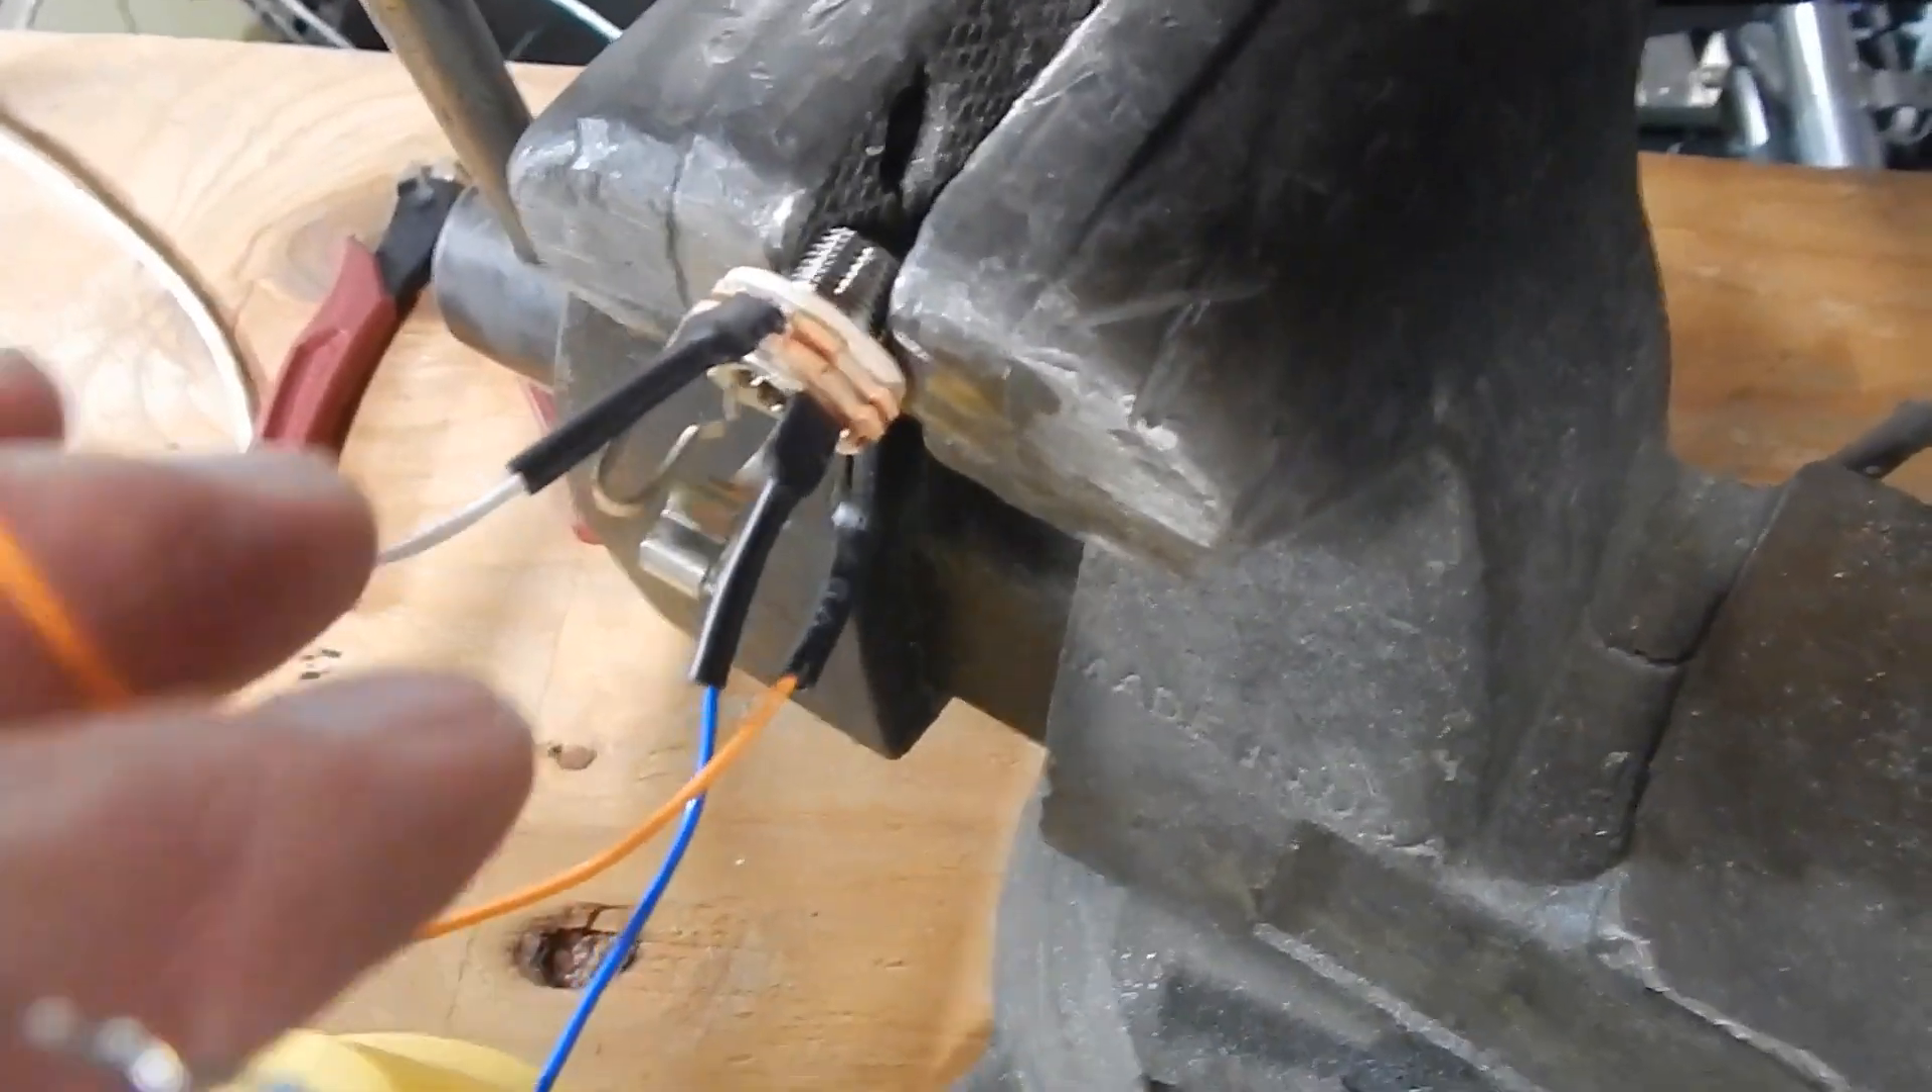This is the headphone jack so I've got a right a left and a ground so I've soldered those on.